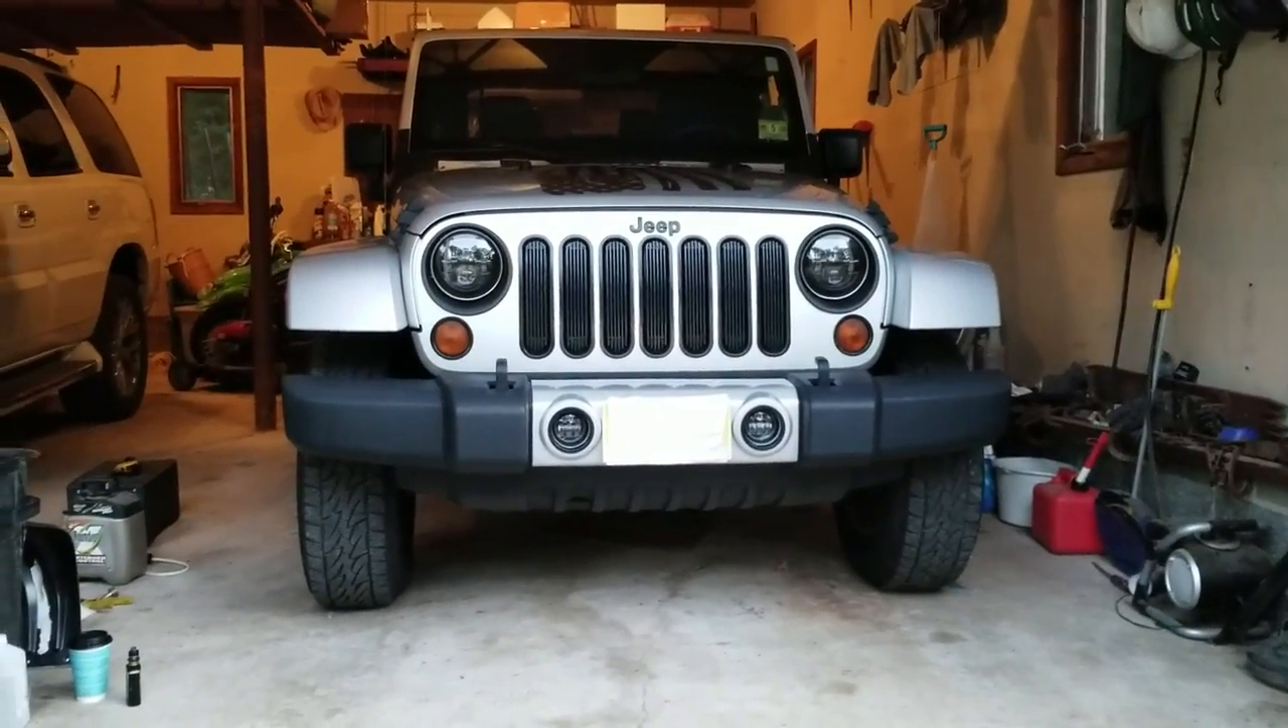Okay, the headlights are in. They look great off.